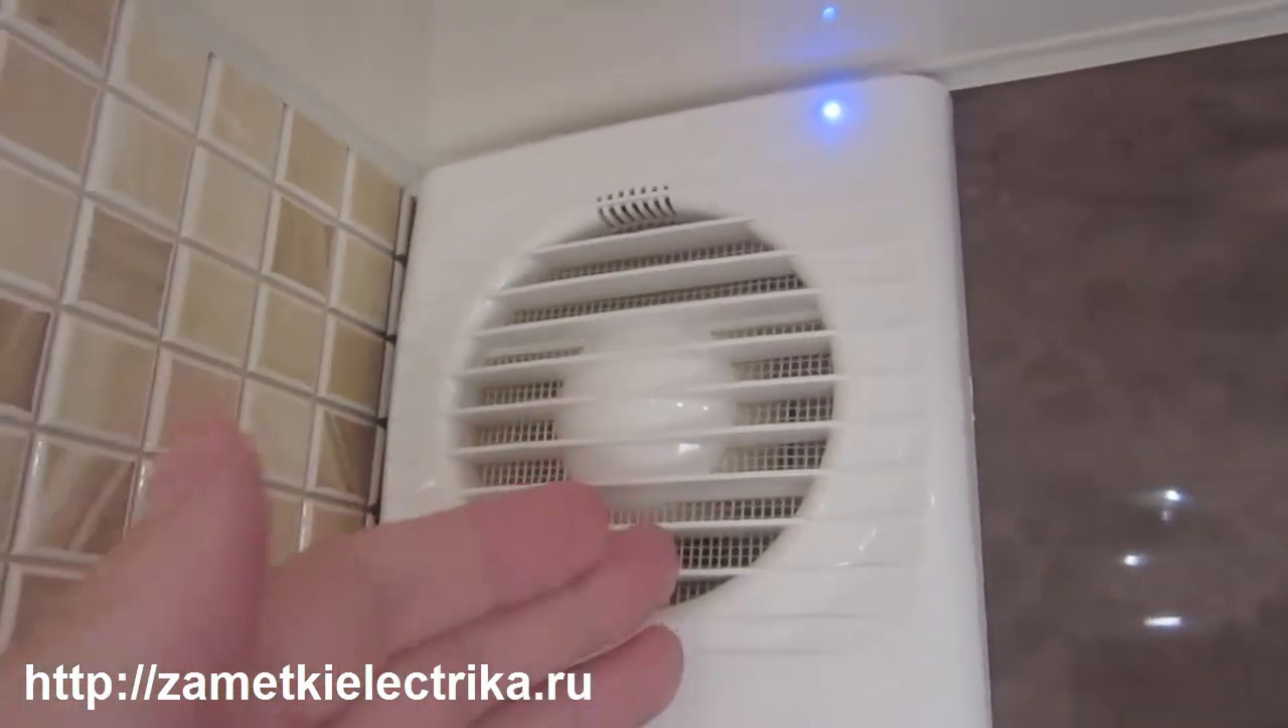Ну, теперь закрыл крышку Установил сеточку.